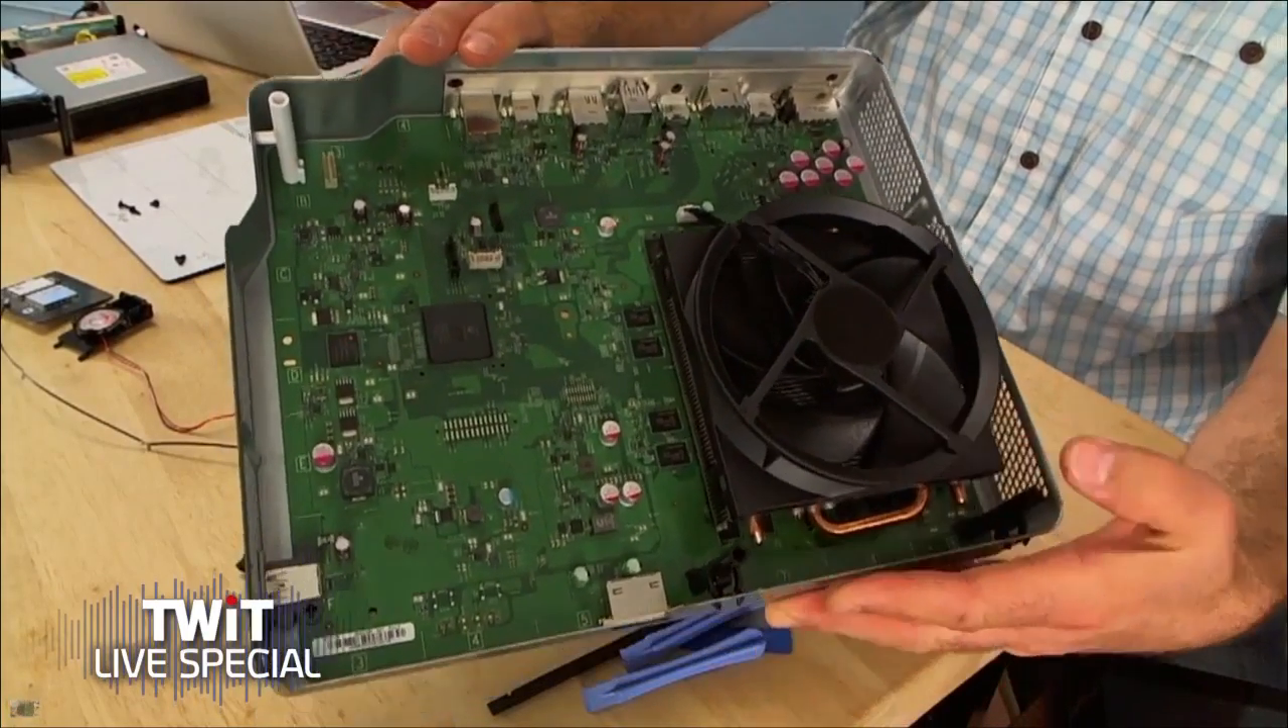What we have left now is the fan the heat sink underneath and then of course the cpu and motherboard.